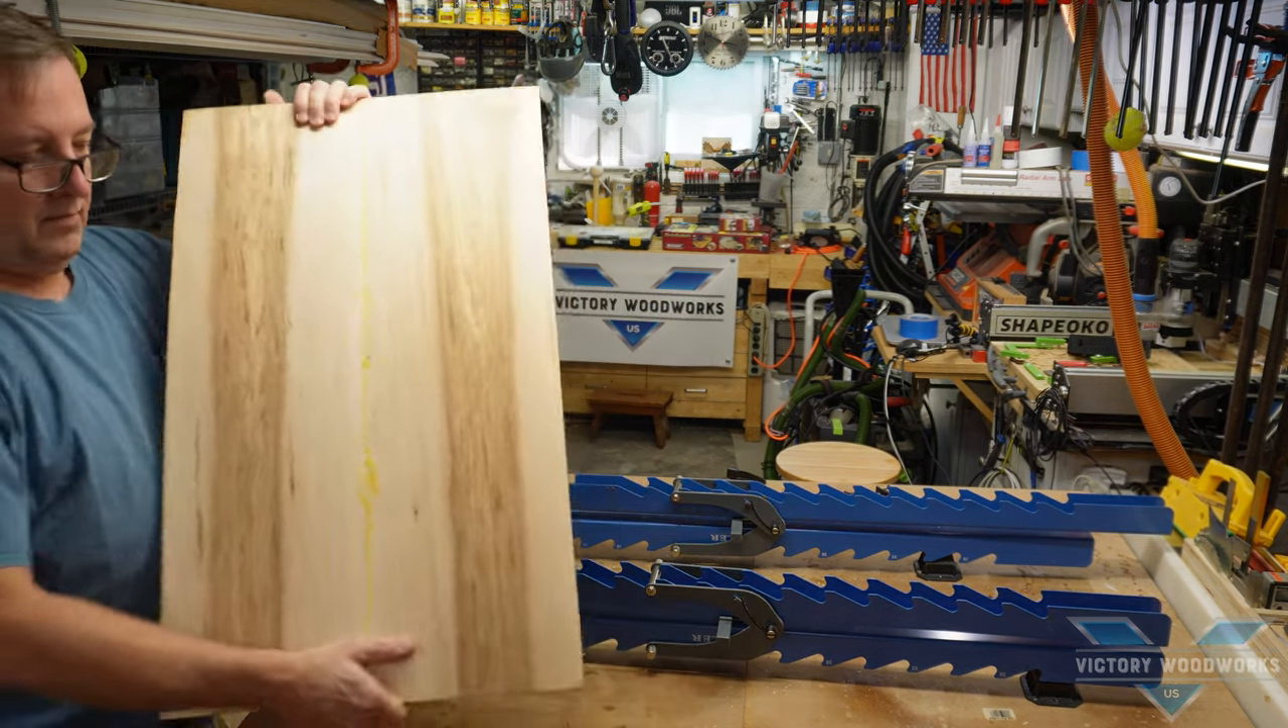So here we are day two of our build. Our large panel is glued up.